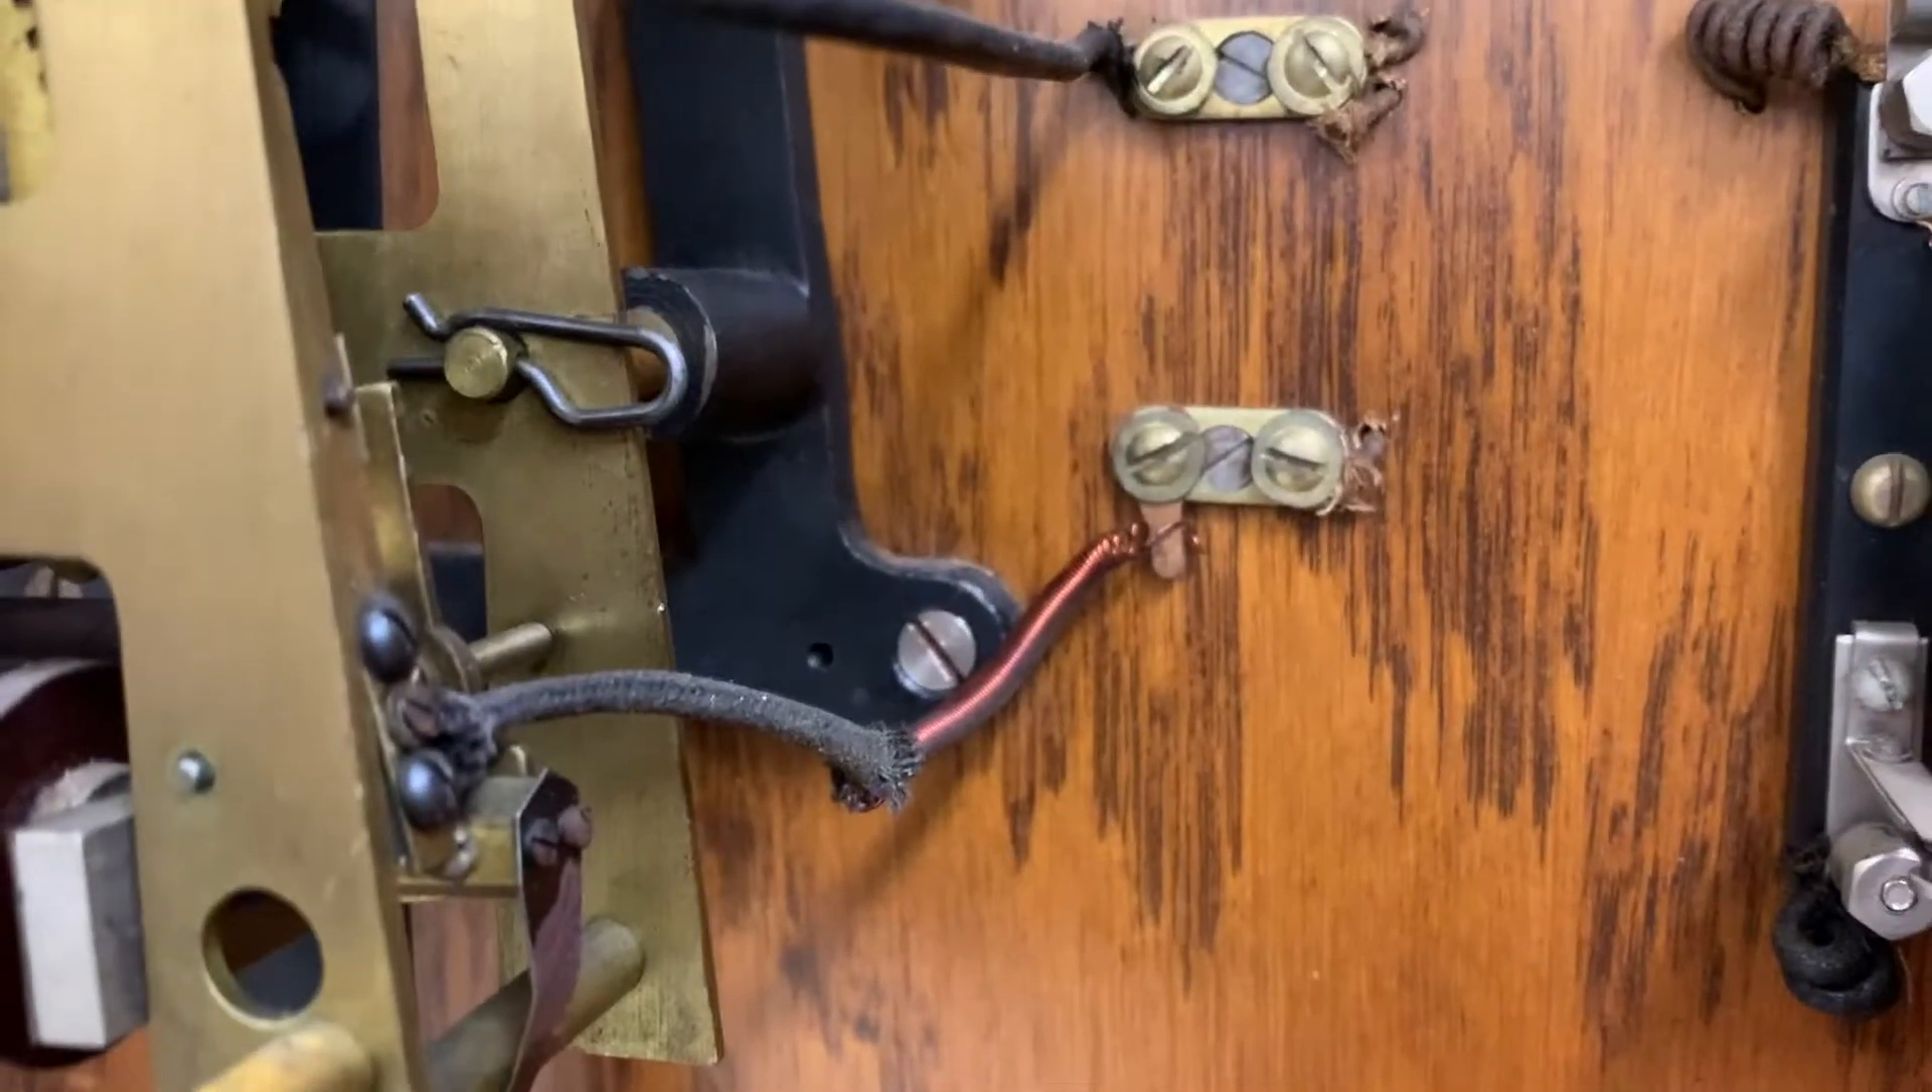All right, I have reattached the wire.